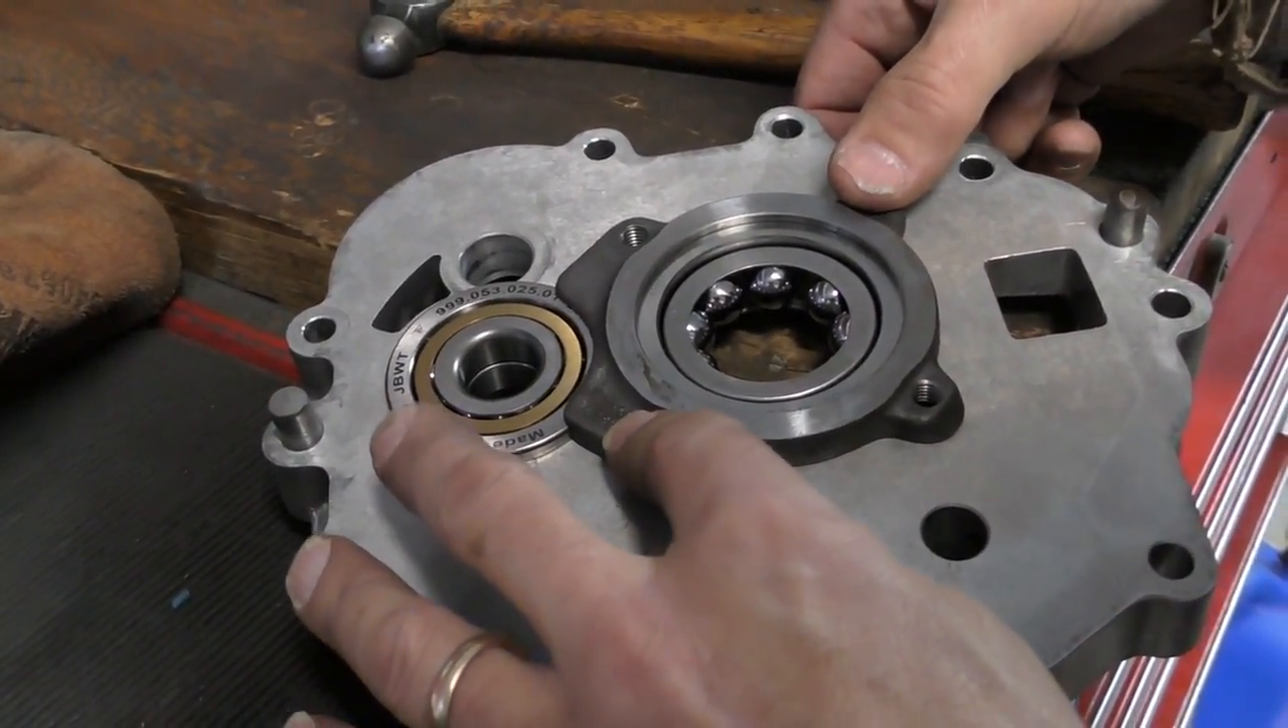It's our bearings sitting in there very nicely.